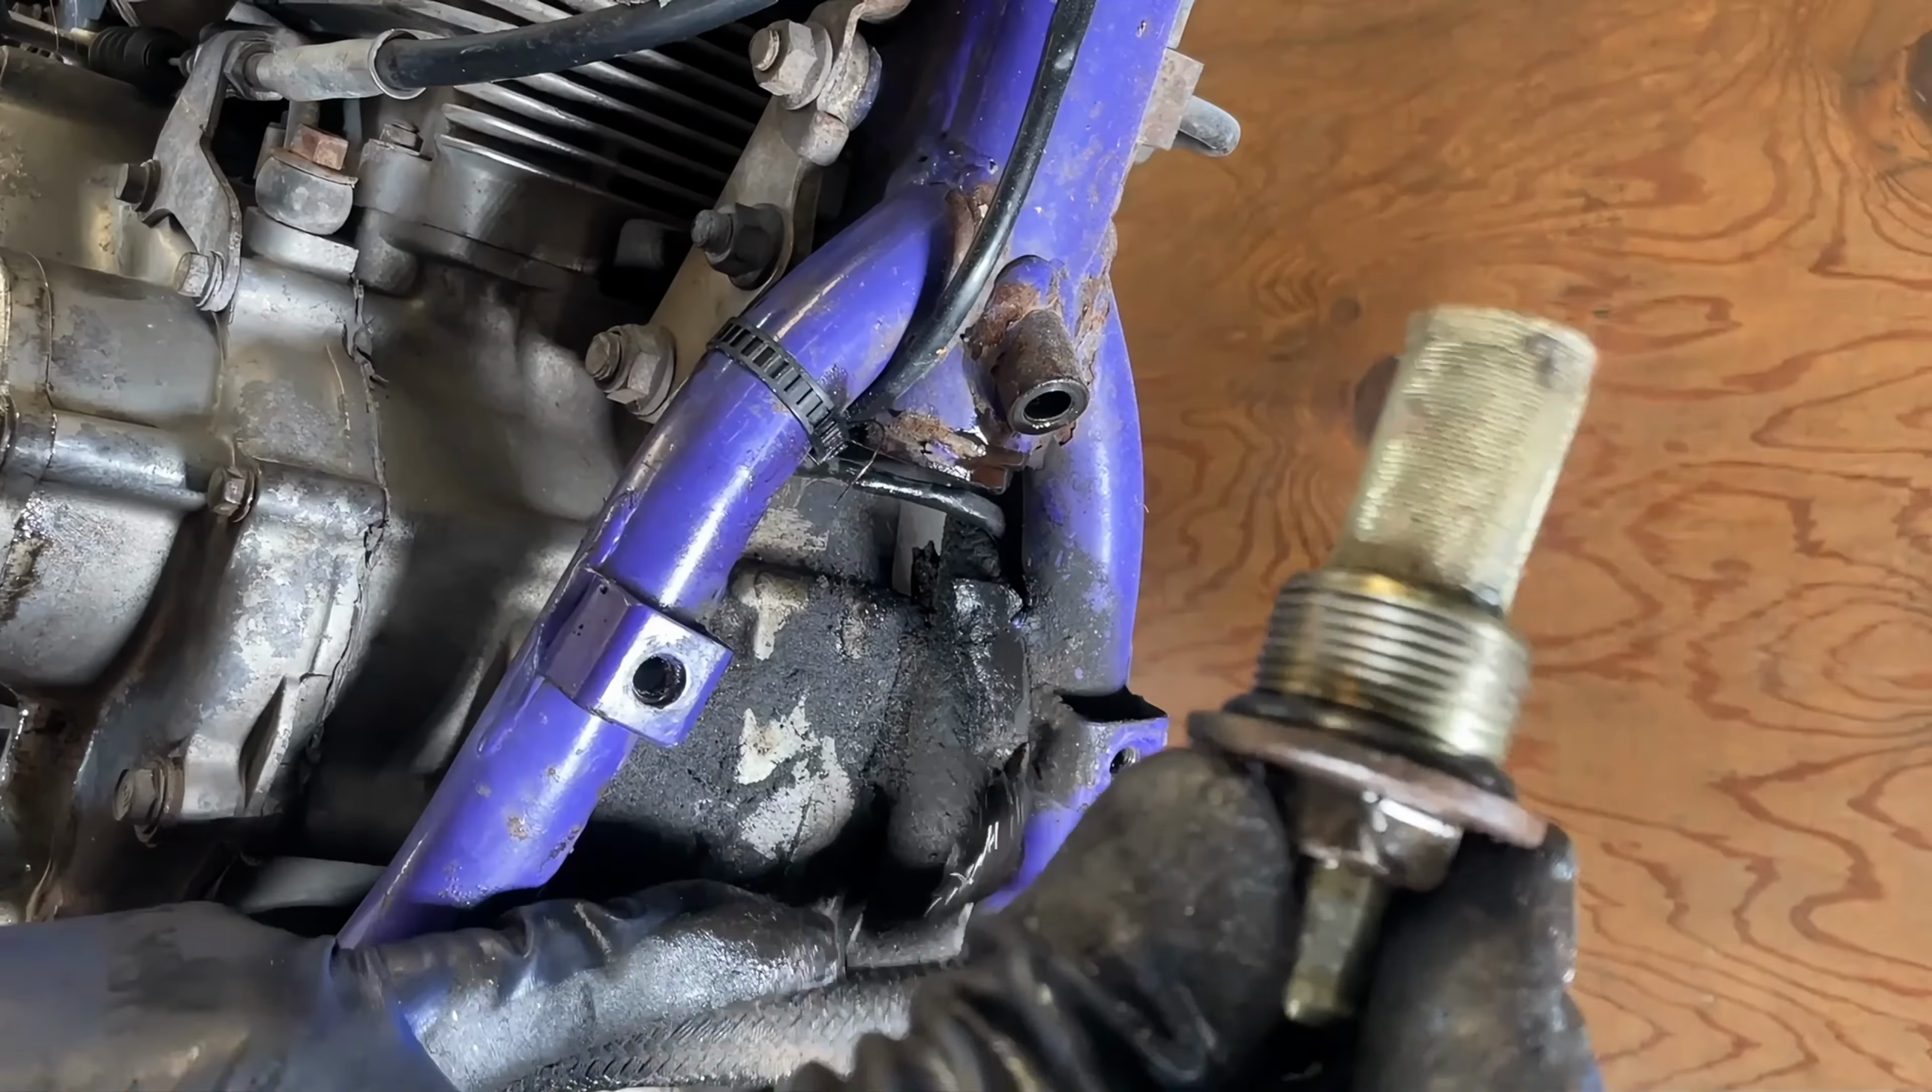Okay, so we have the frame oil screen taken out here.